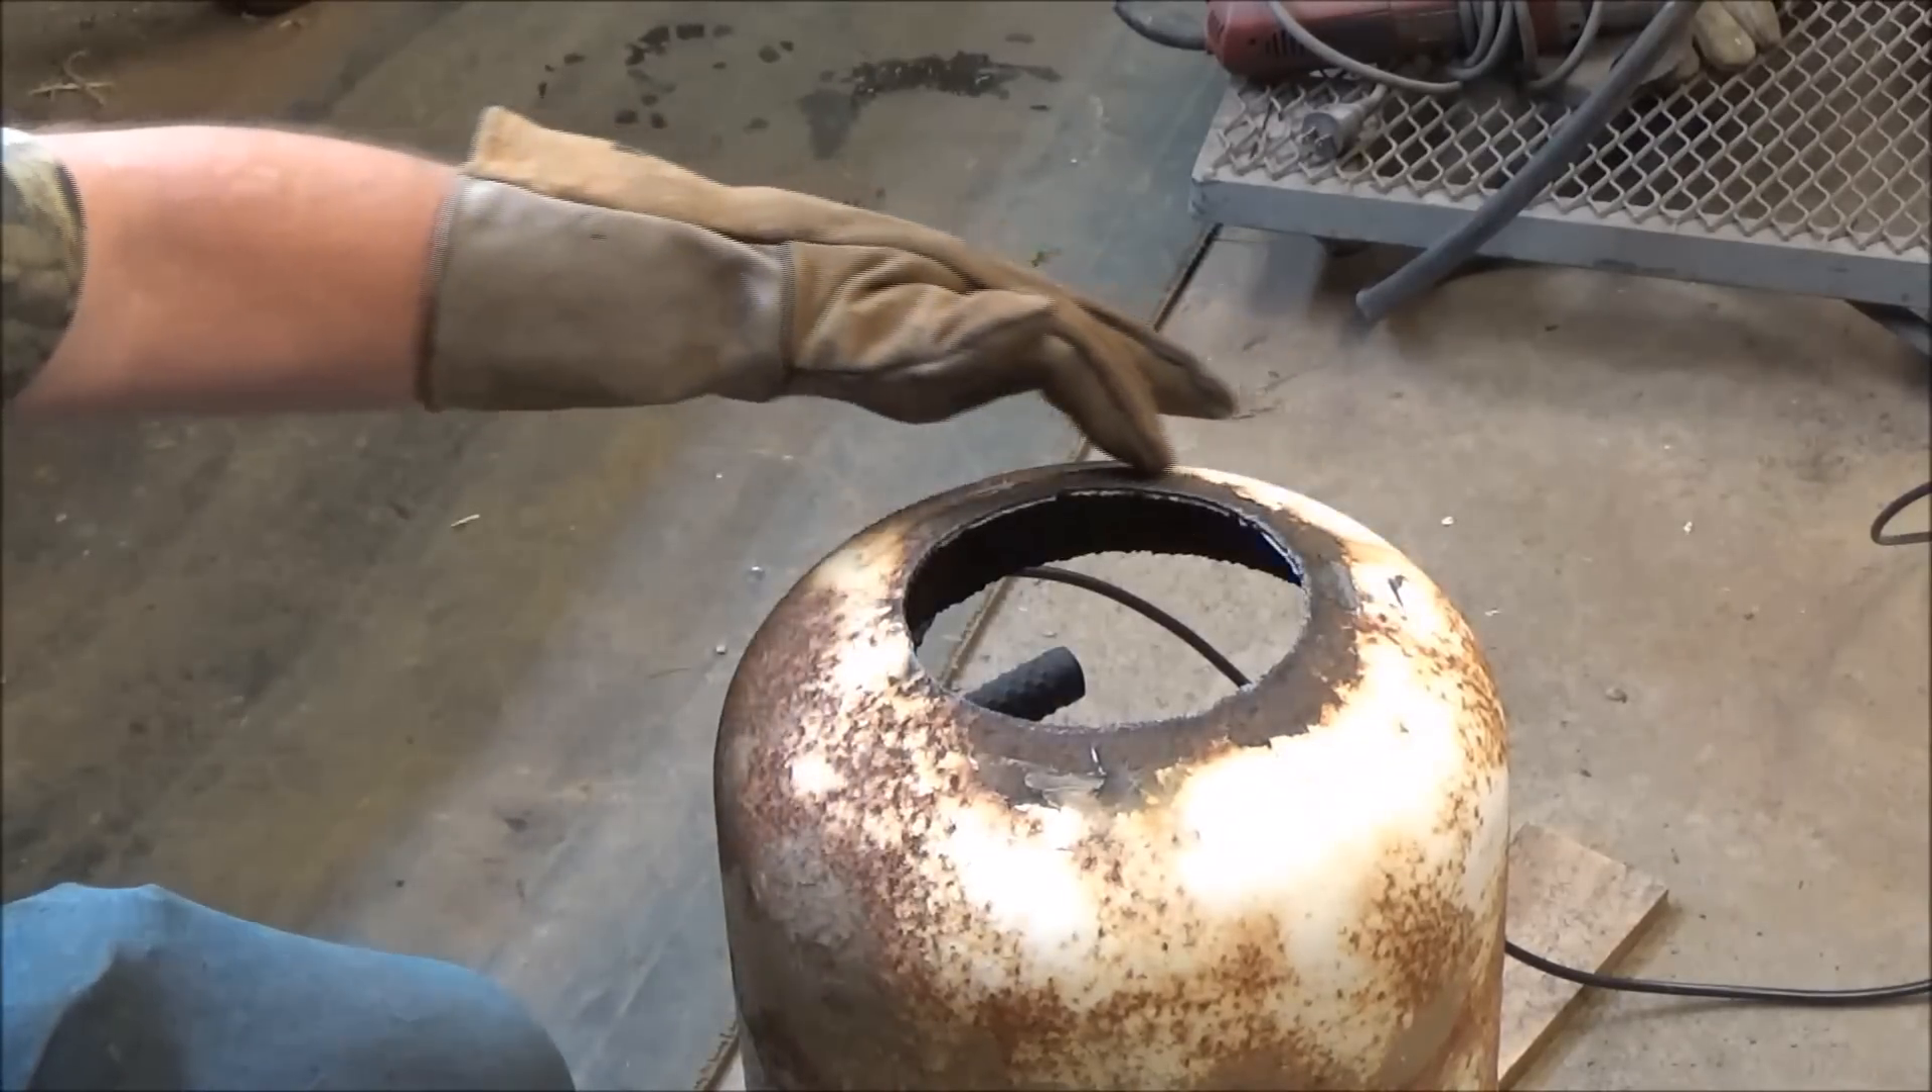So, I'm going to get this cut out now. Okay, now we've got the top cut out.